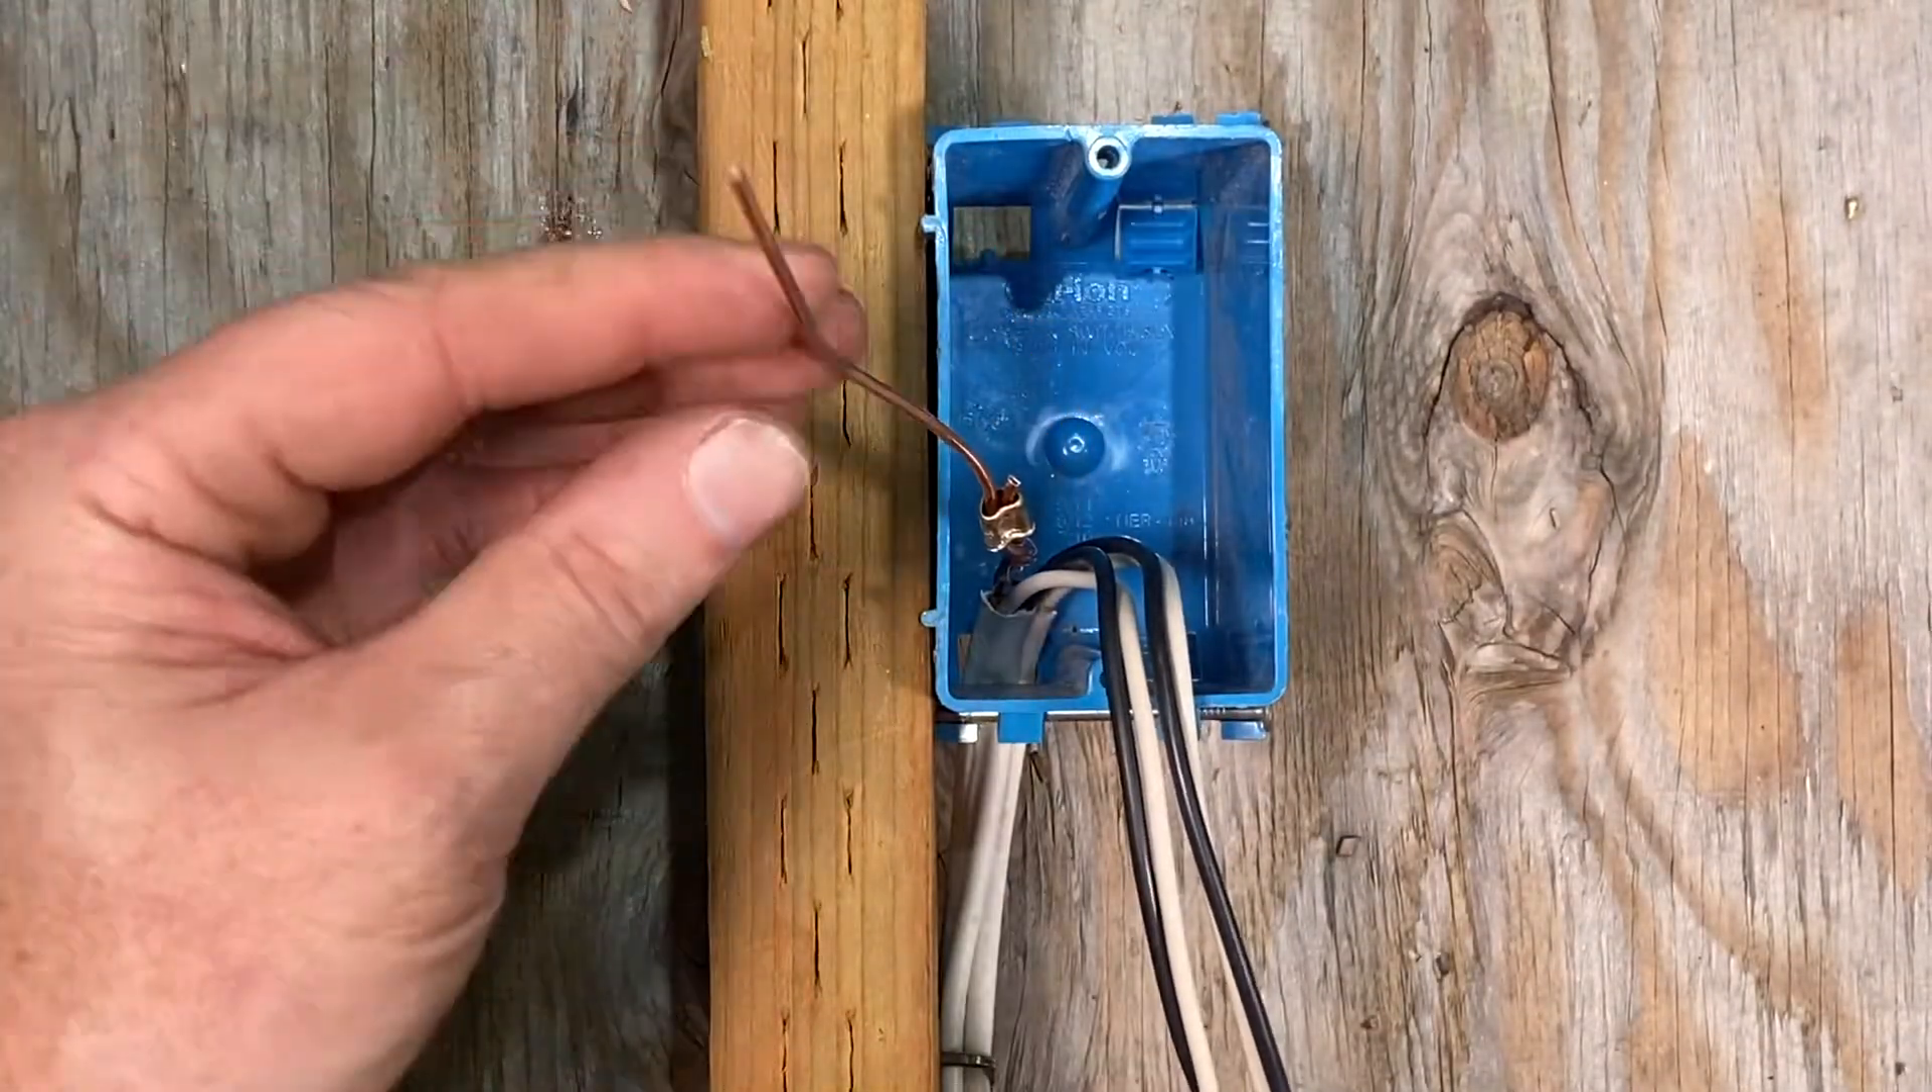Now I got one wire left right here to connect to my ground.